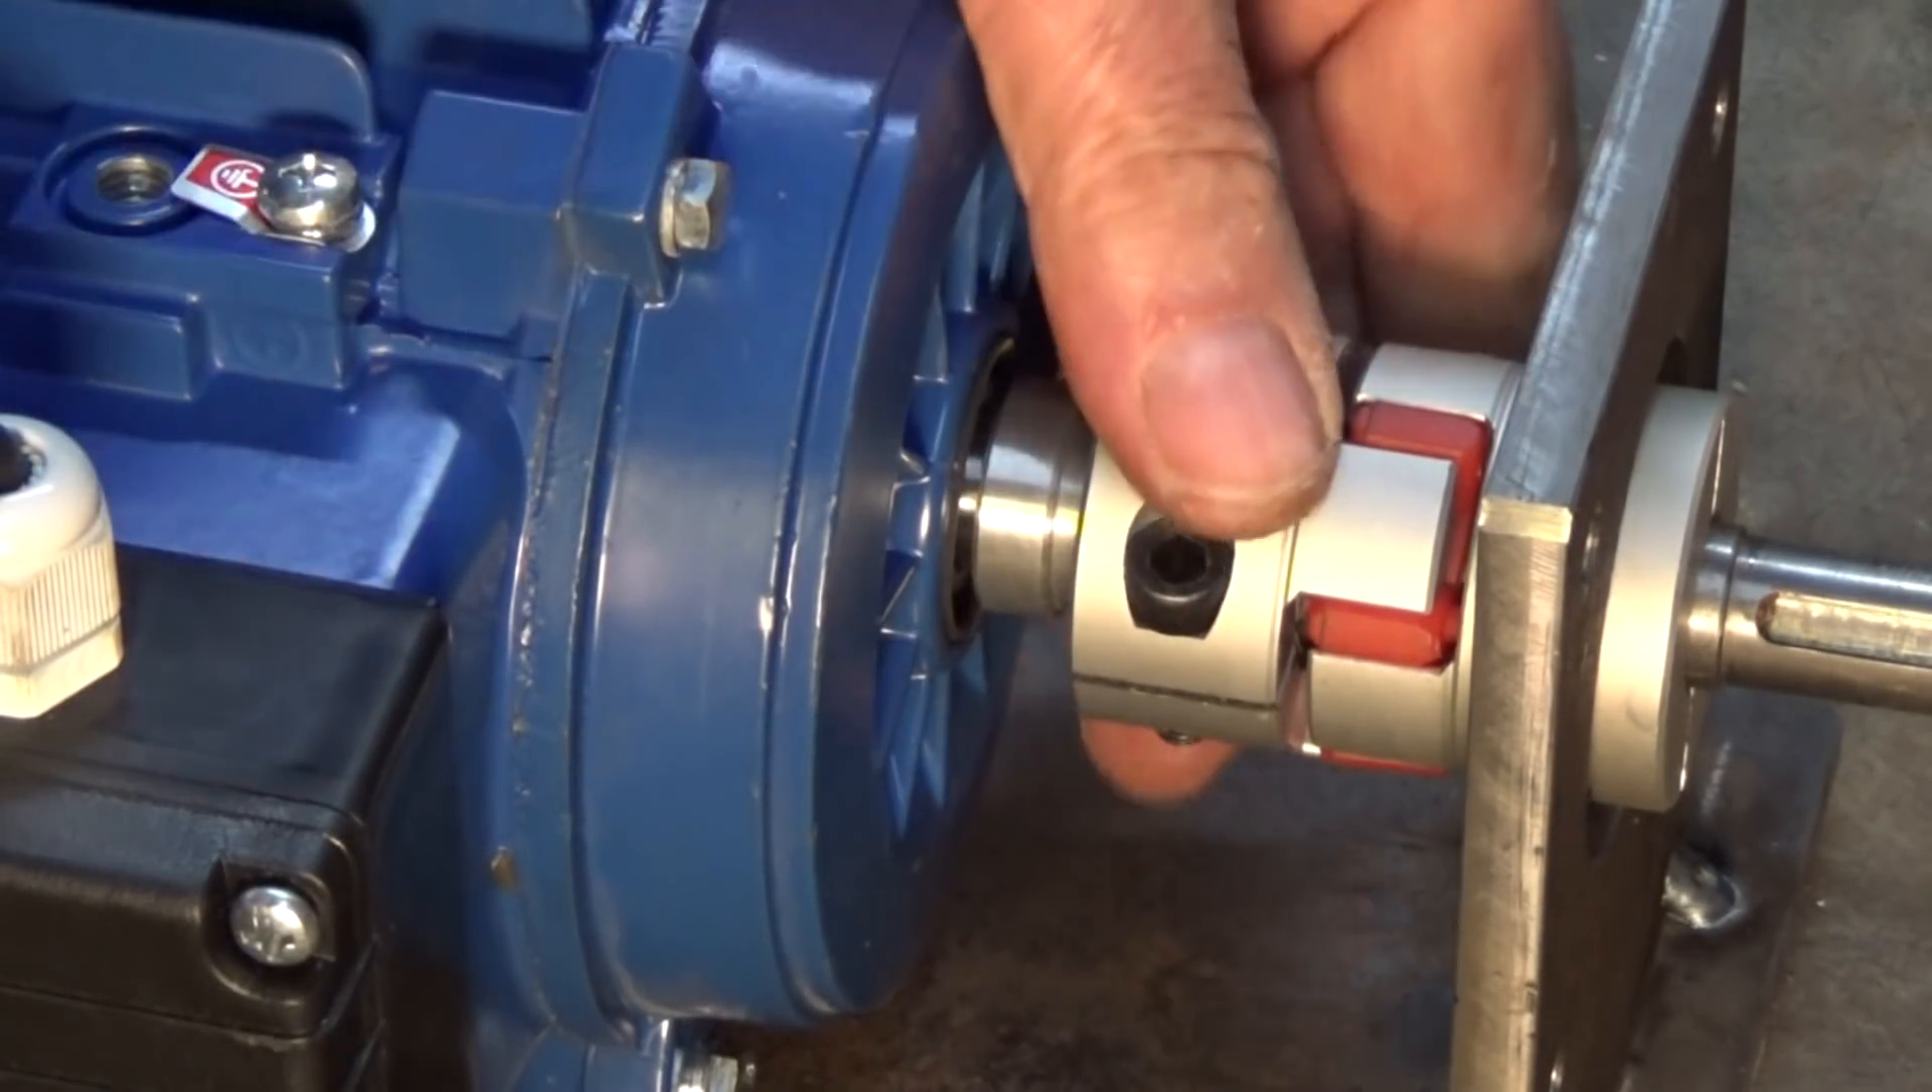So the flexible coupling now fits on like that.